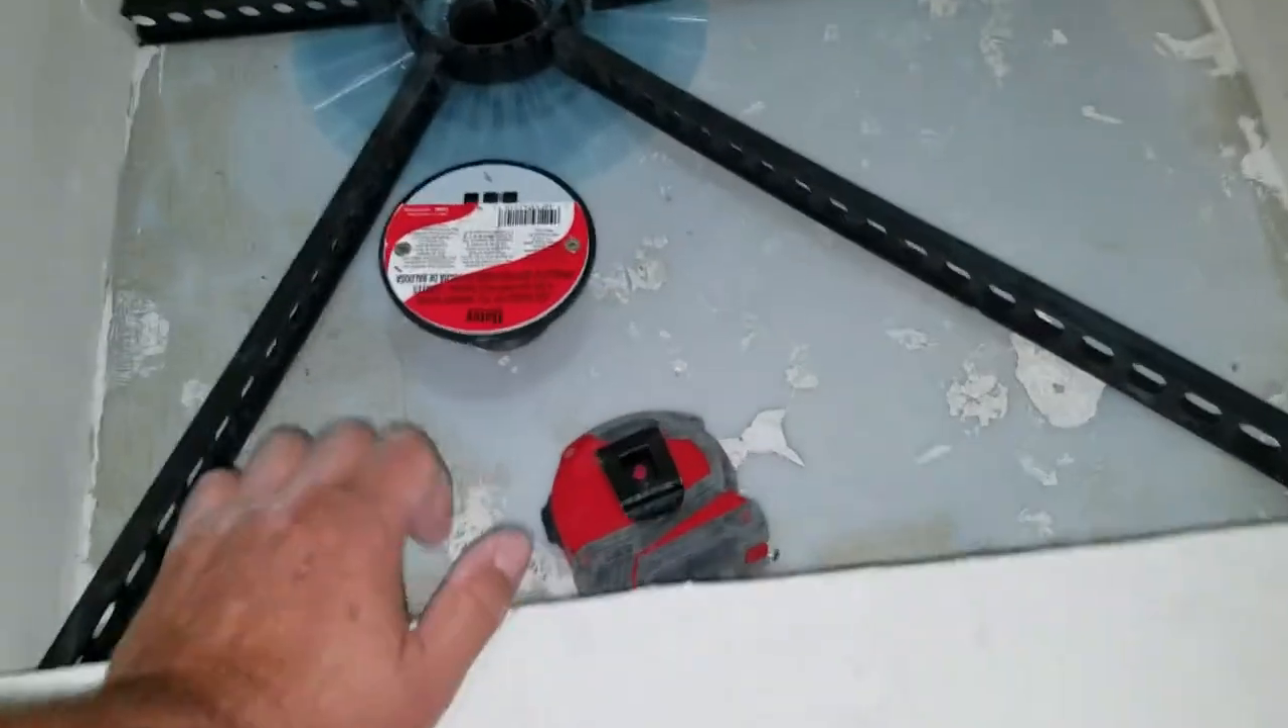And this is We've got our sloping strips installed here.